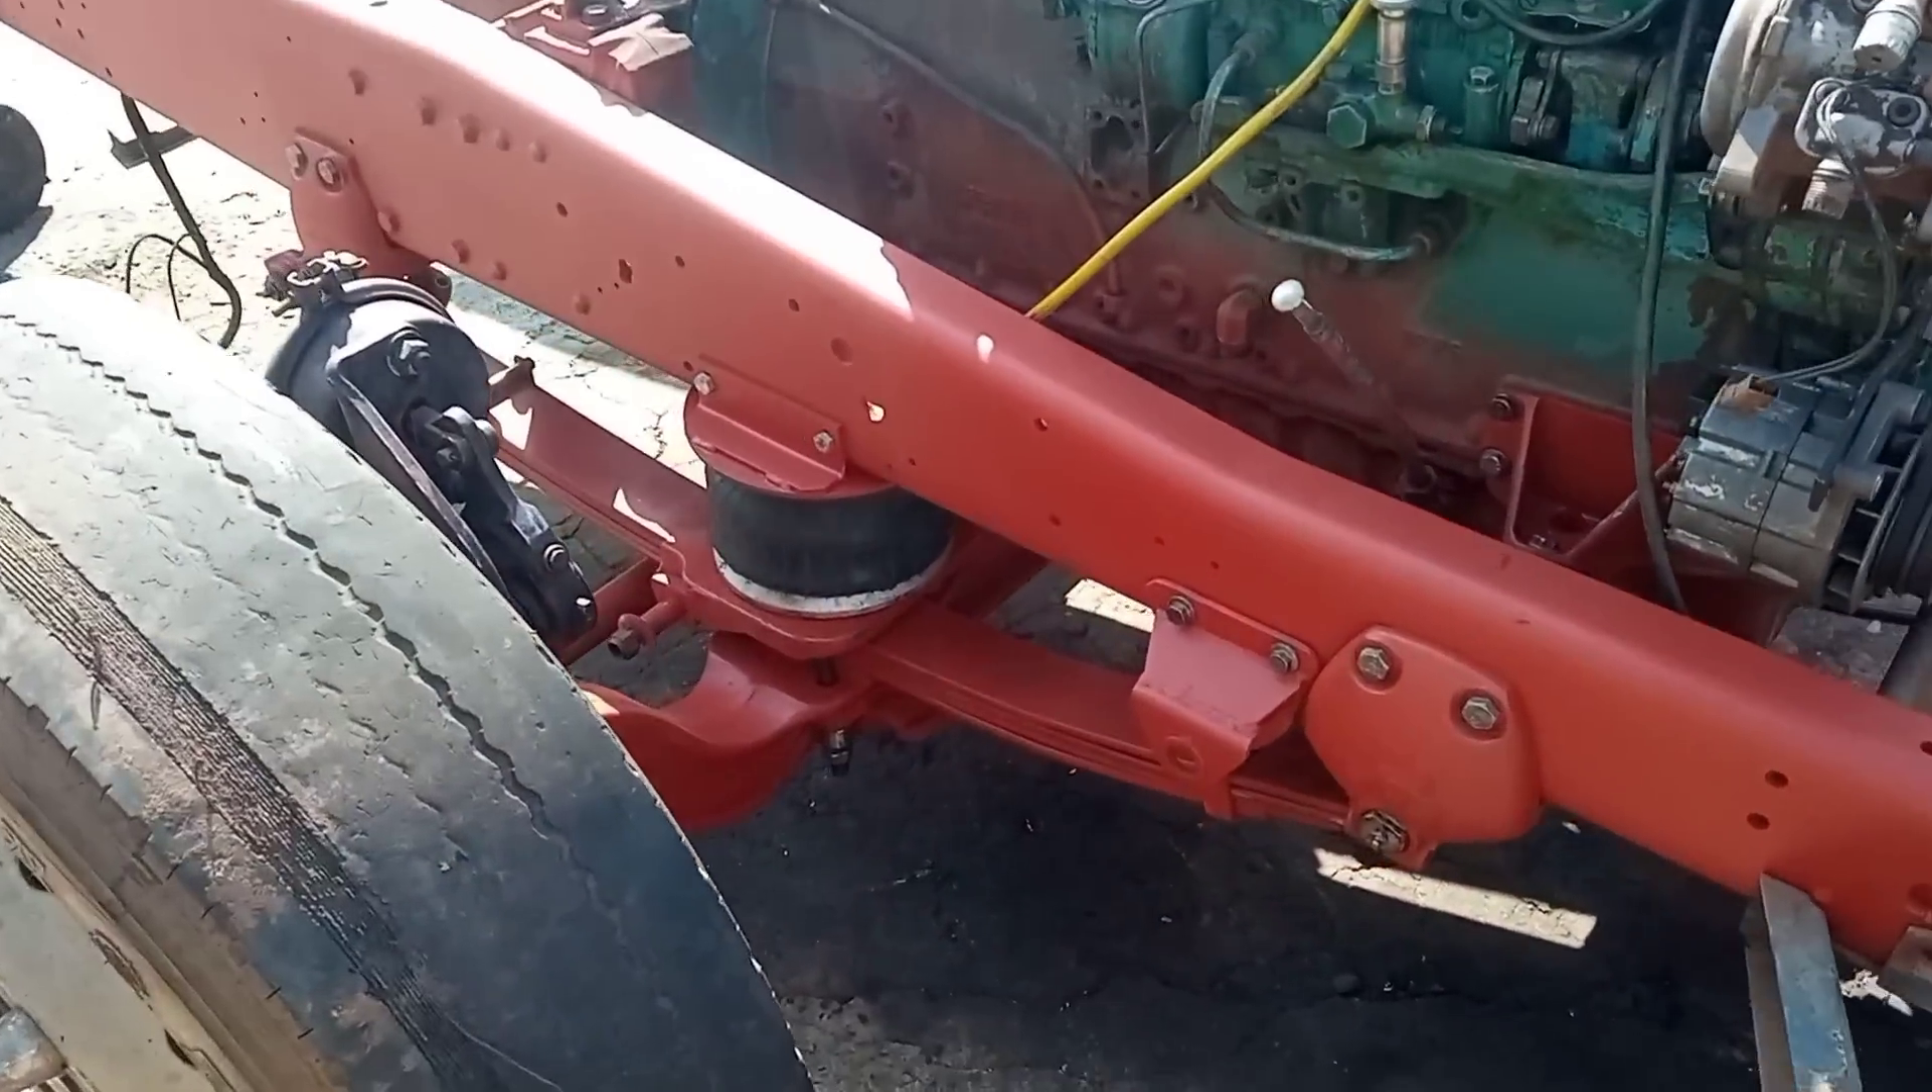Suspensão ar já está no lugar.